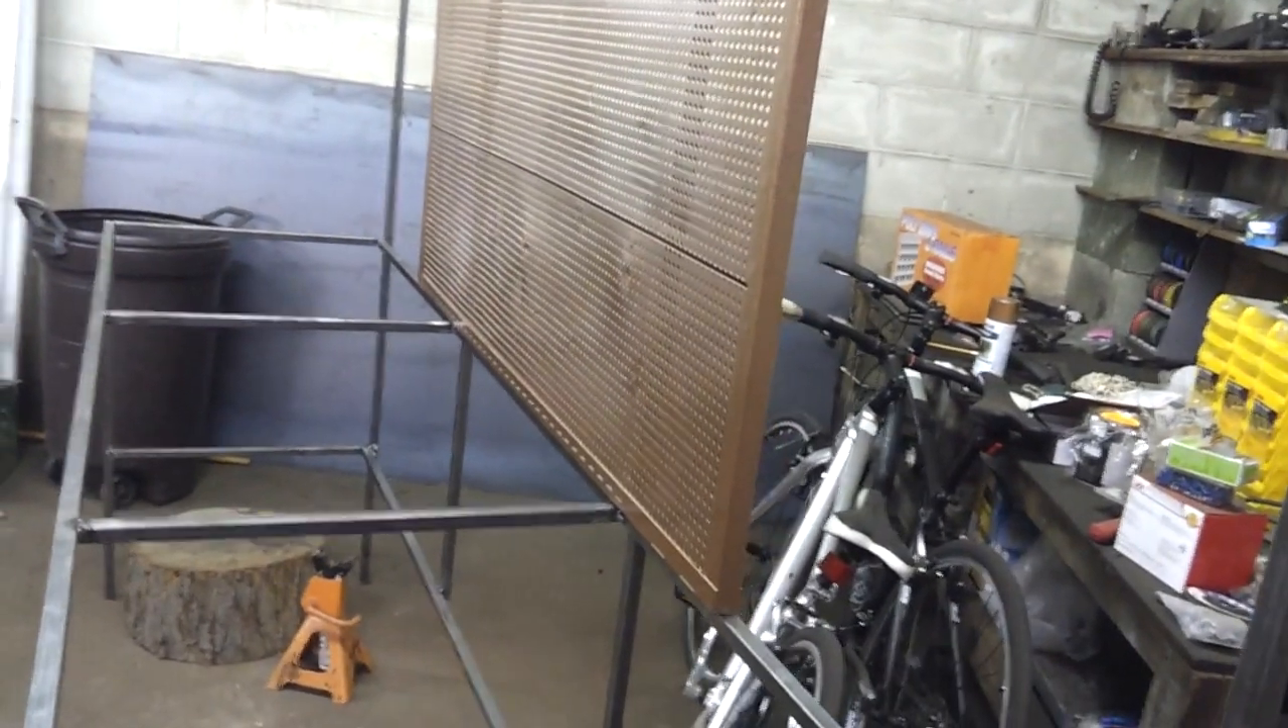You know, I still got to put the cabinets underneath here.